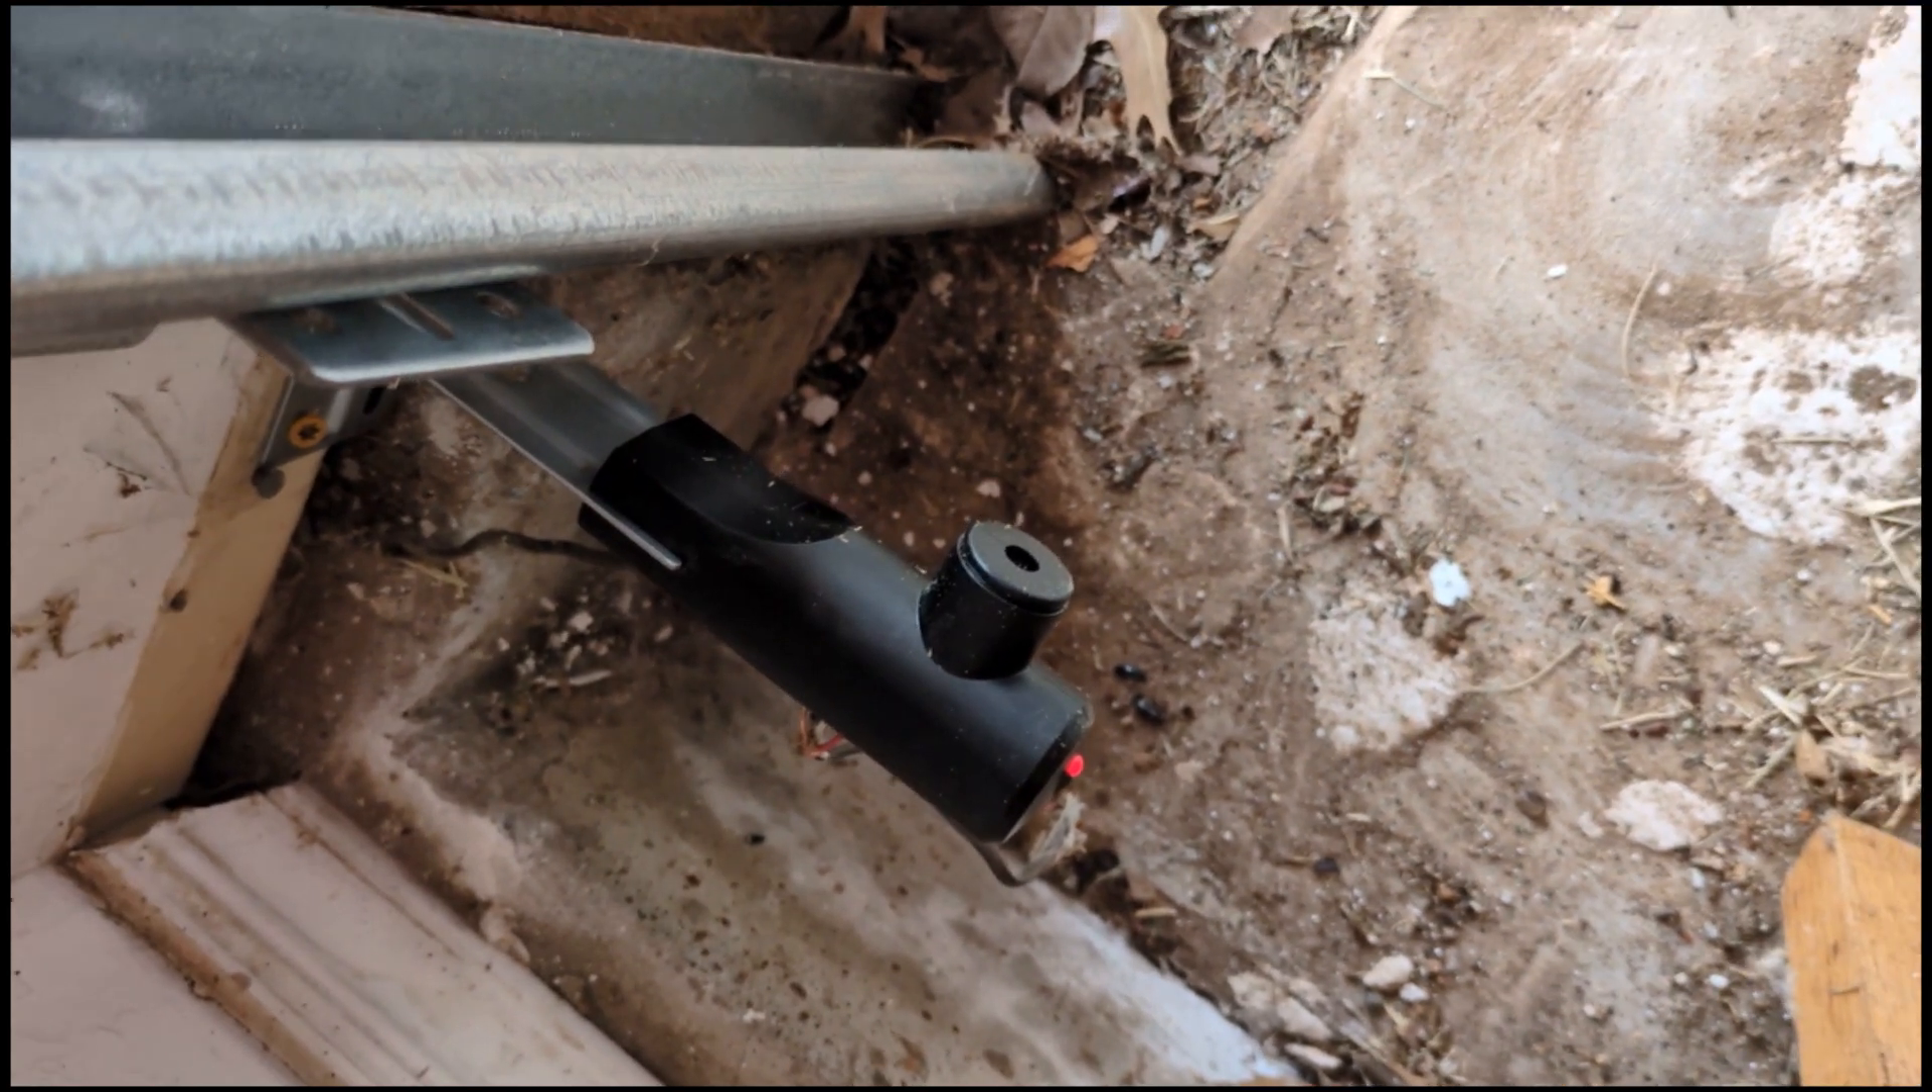We now have the new opposite side sensor it's been attached.